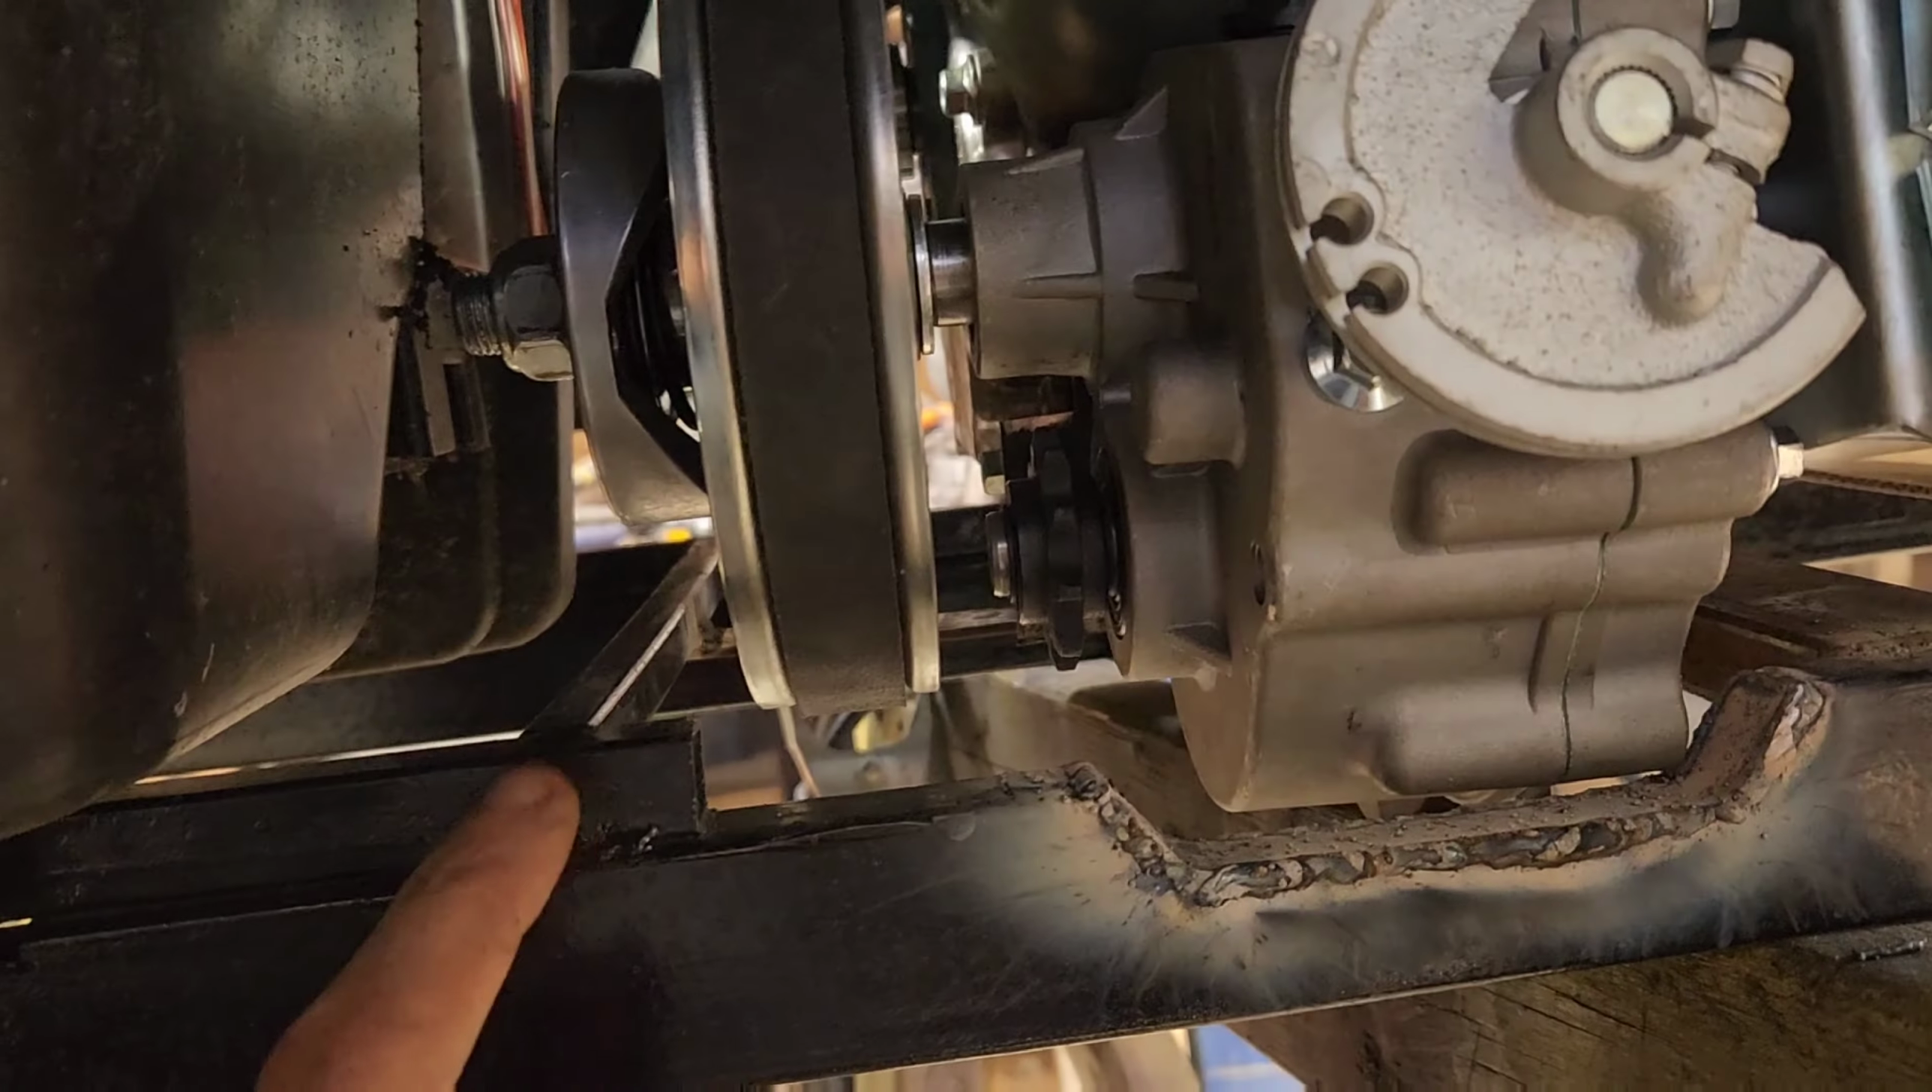We've got our gear box all nicely slotted in here.